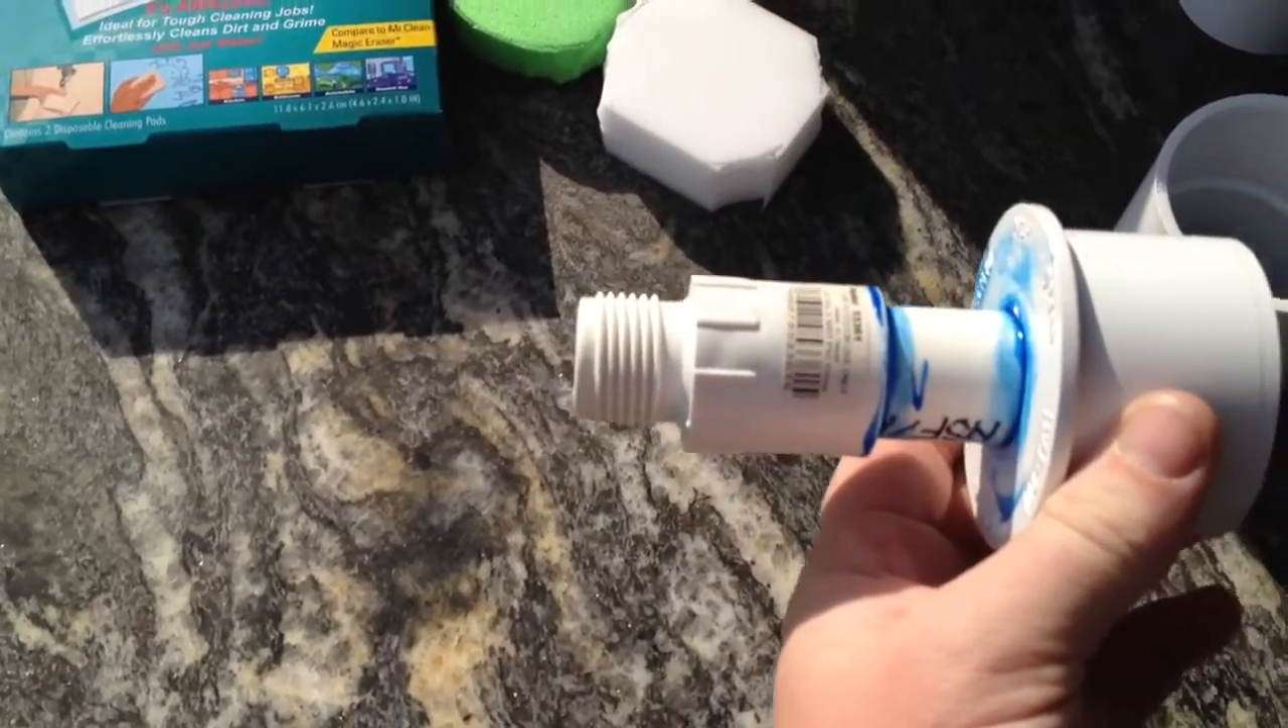I got my three quarter inch pipe to my garden hose fitting to my two inch fitting here.